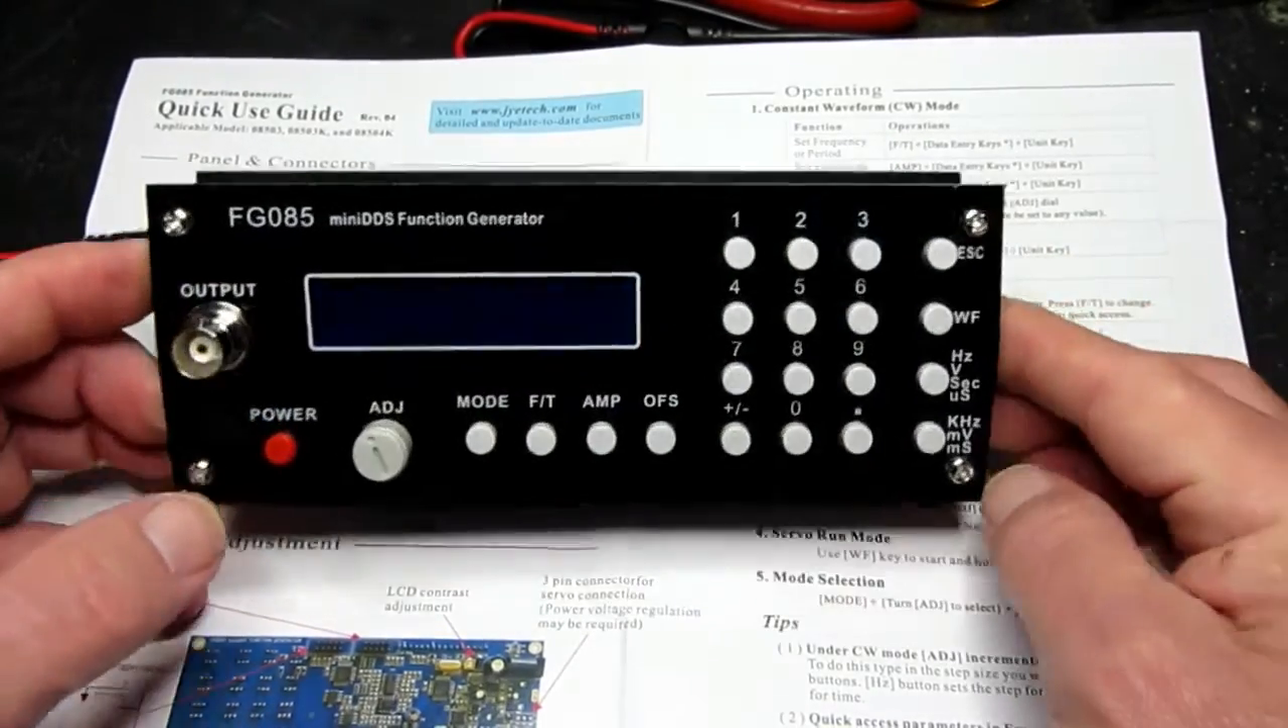So here is the unit now fully assembled and looks very neat indeed.